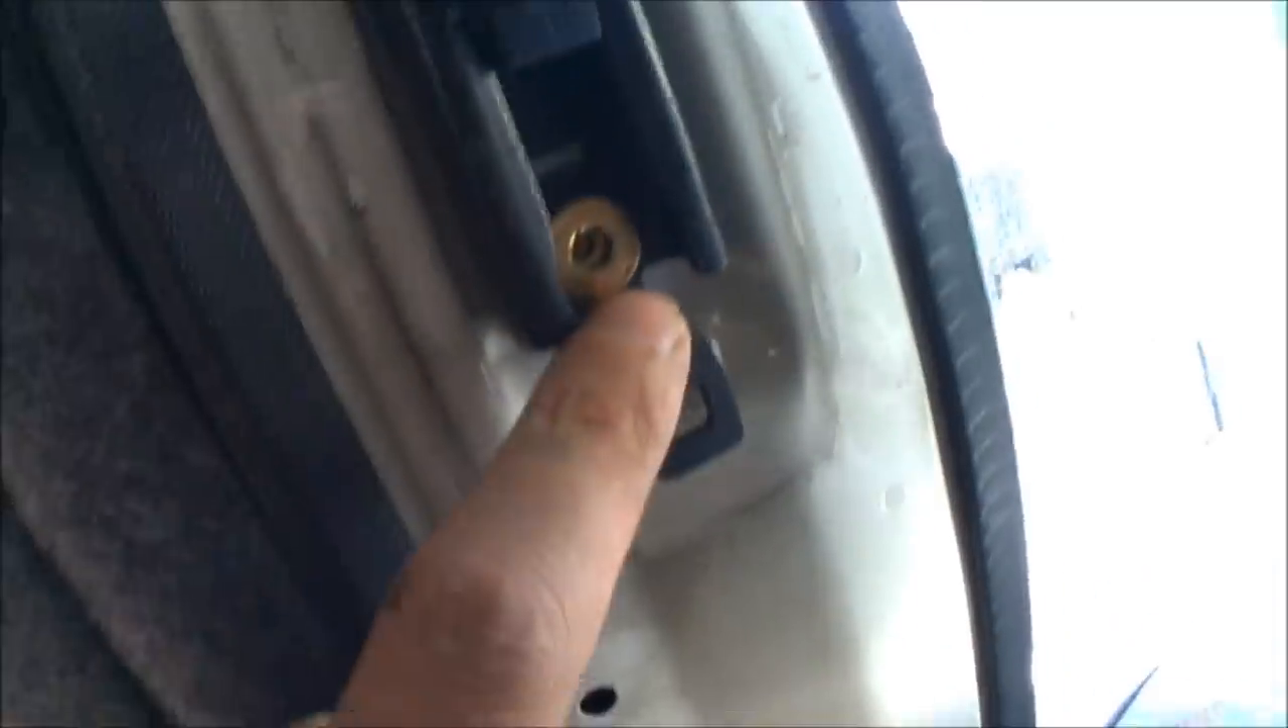We've got the plastic surround off, so that itself is the anchor point for the top part of the belt, and also for the slider mechanism, so you can adjust the seat belt up and down.